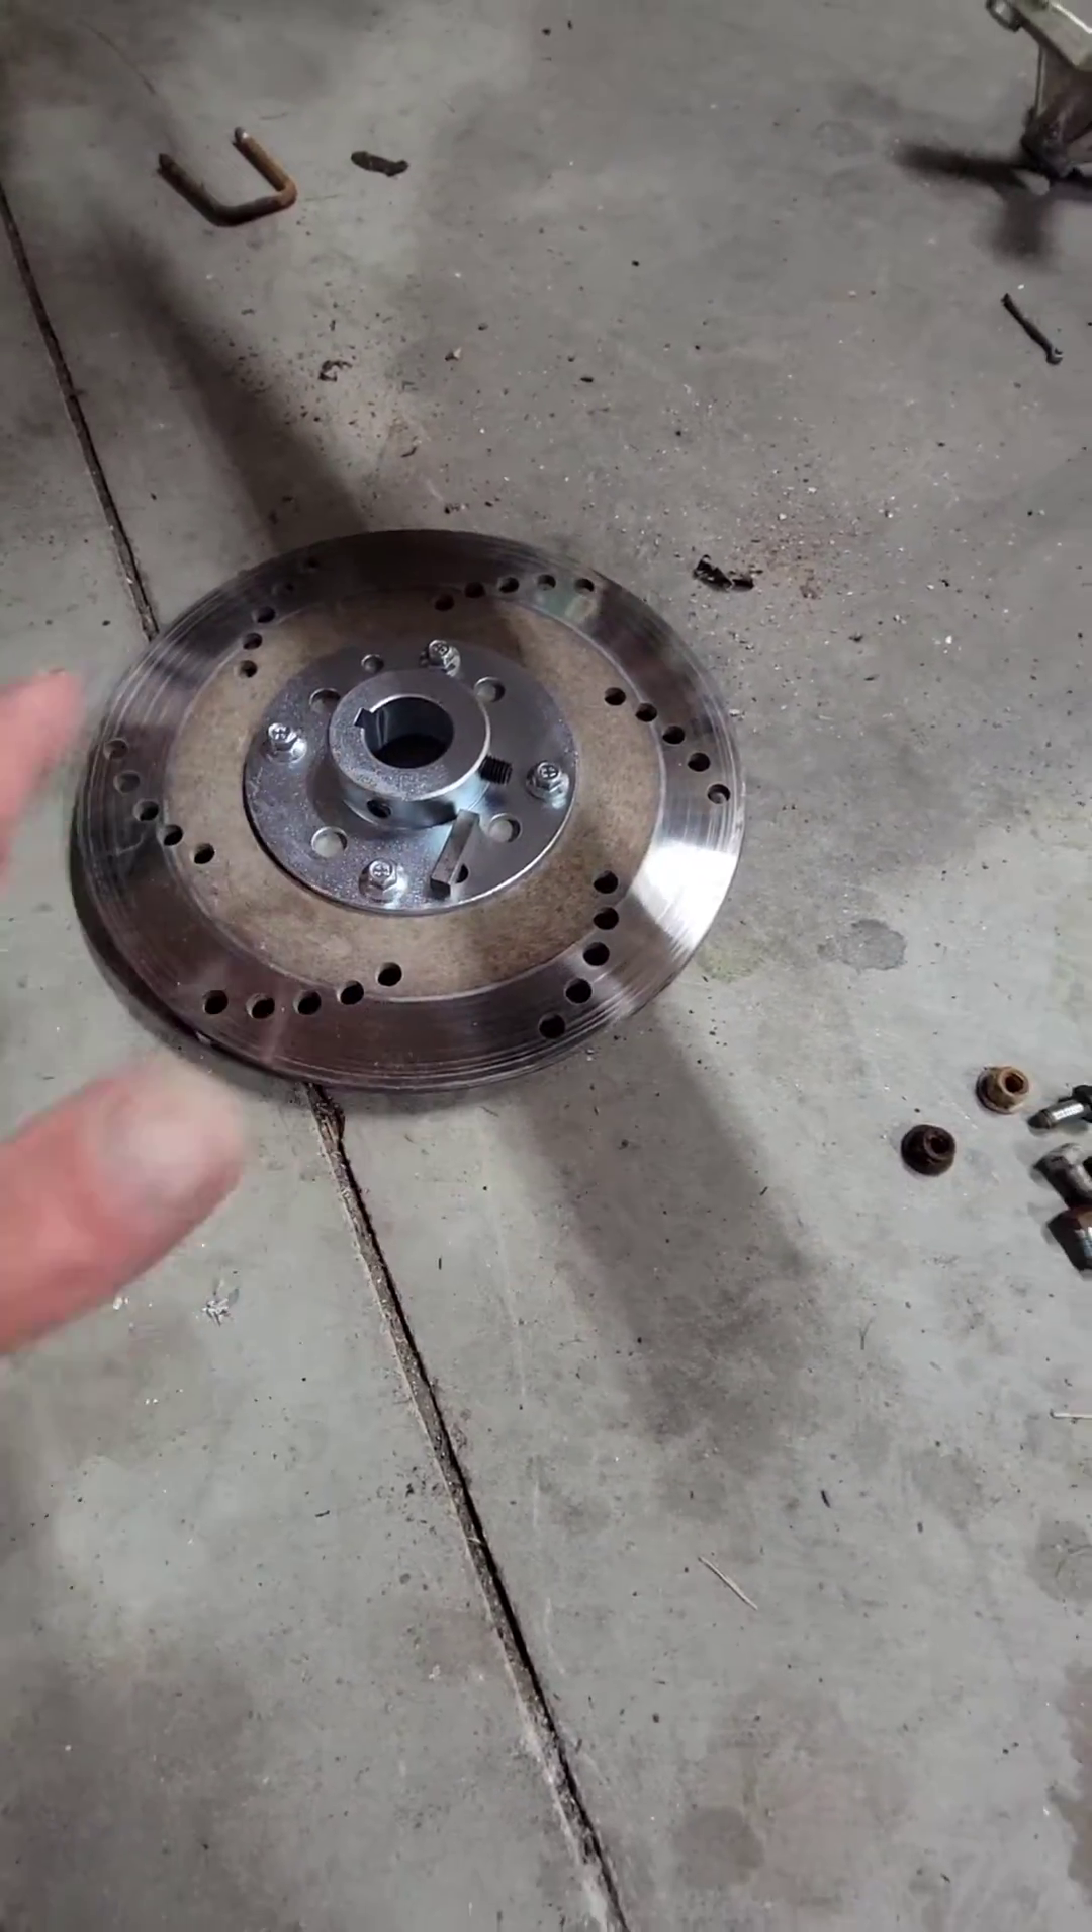I'm doing a 1-inch axle conversion on this, so I was able to get the brake rotor off because I want to use the same brake rotor on the 1-inch axle.